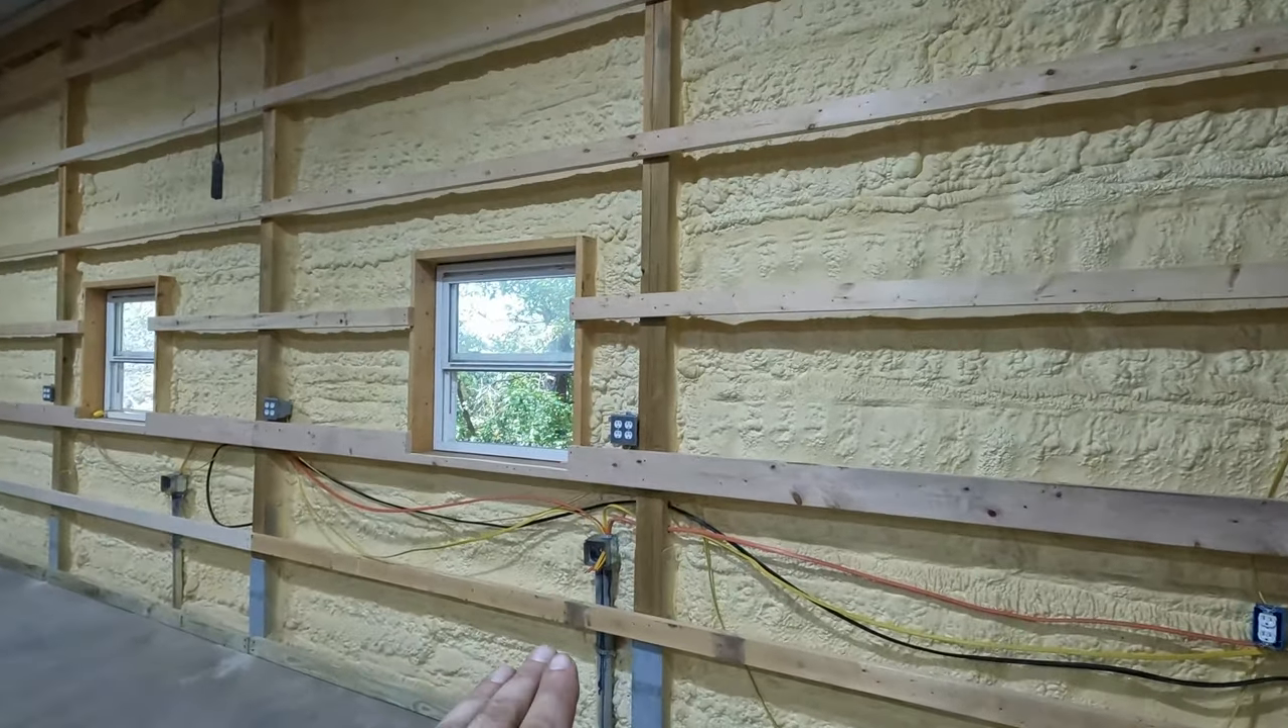All right, we got all the nailers mounted to the wall. Now, this is the first wall that we've tried to surface mount these and nail these to the post.